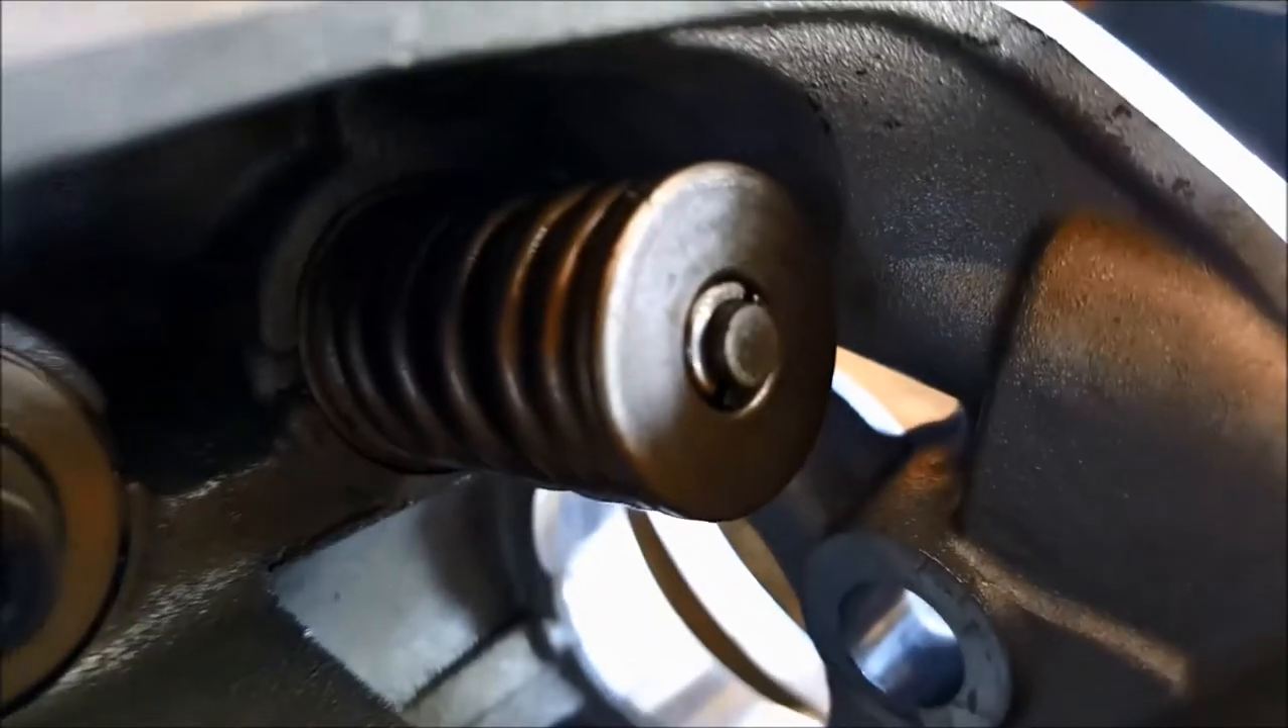So we've now got the first of the intake valves is now installed. The spring, the collets, and the cap.